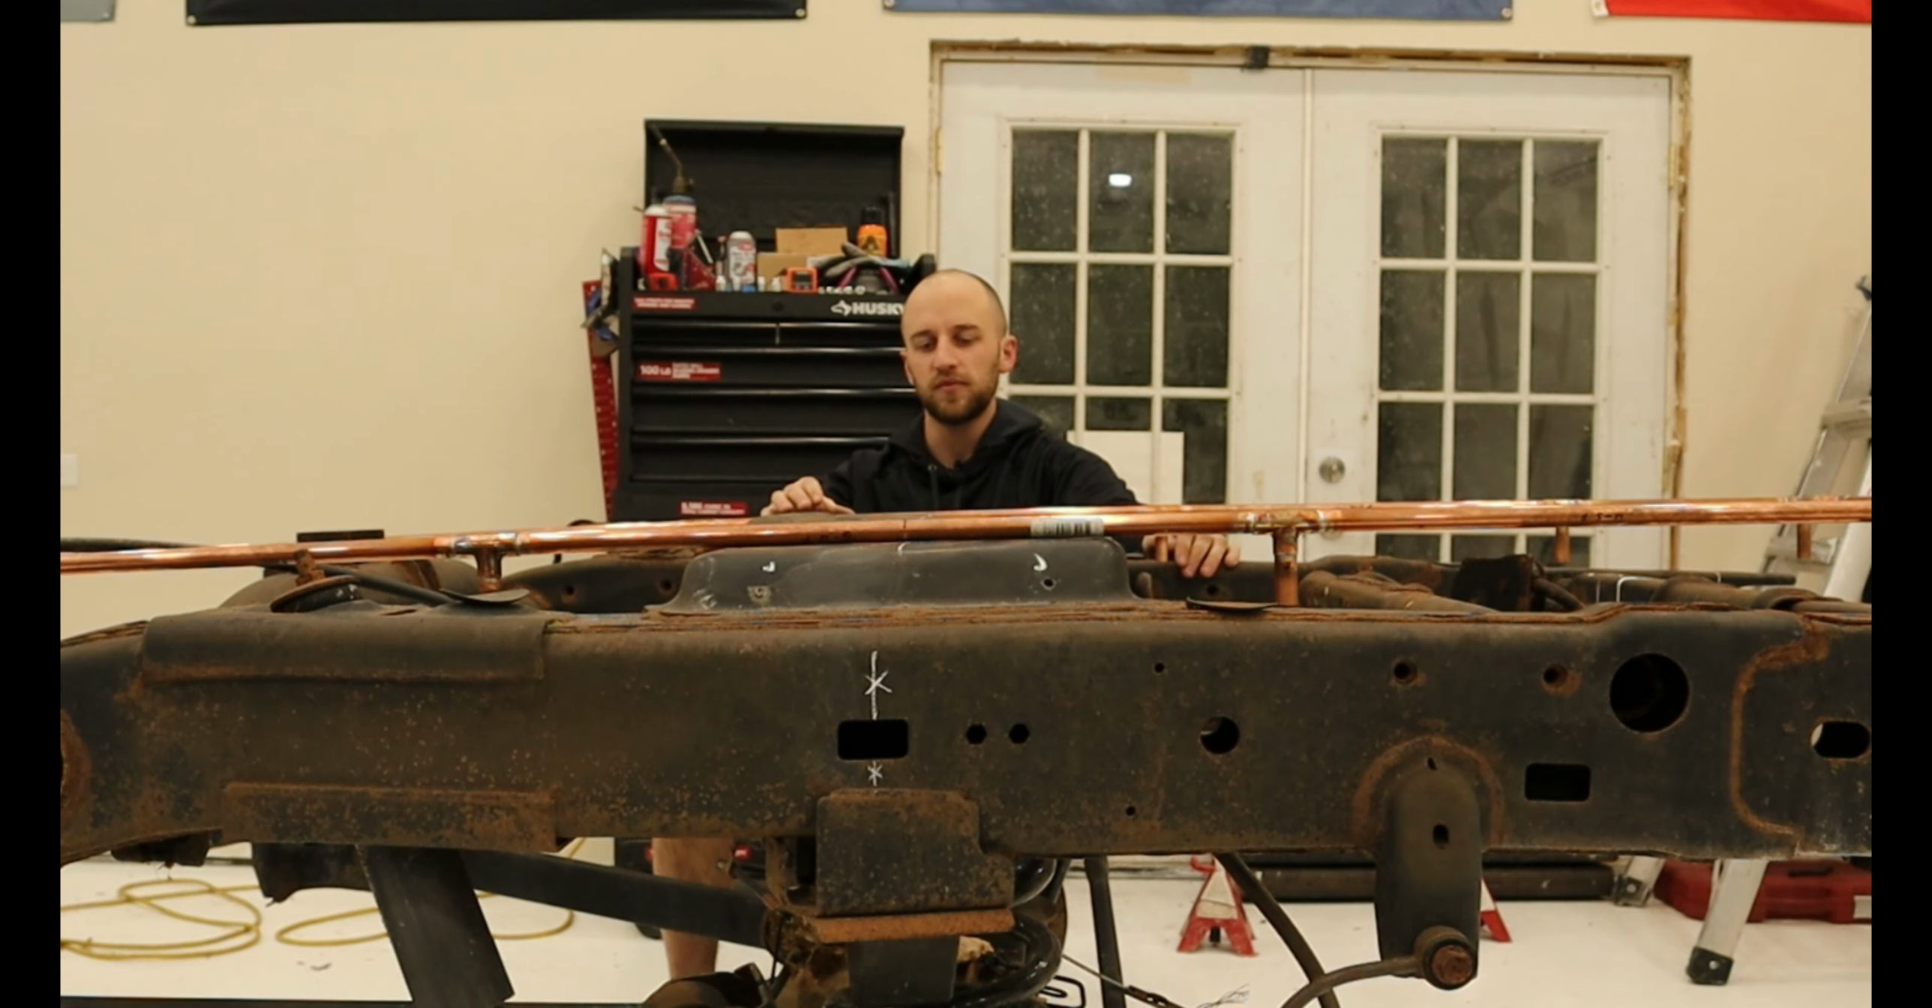The bottom of the copper pipe resembles the bottom of the truck bed, and as you can tell, it's not laying flush onto the frame as this cross member here is in the way.